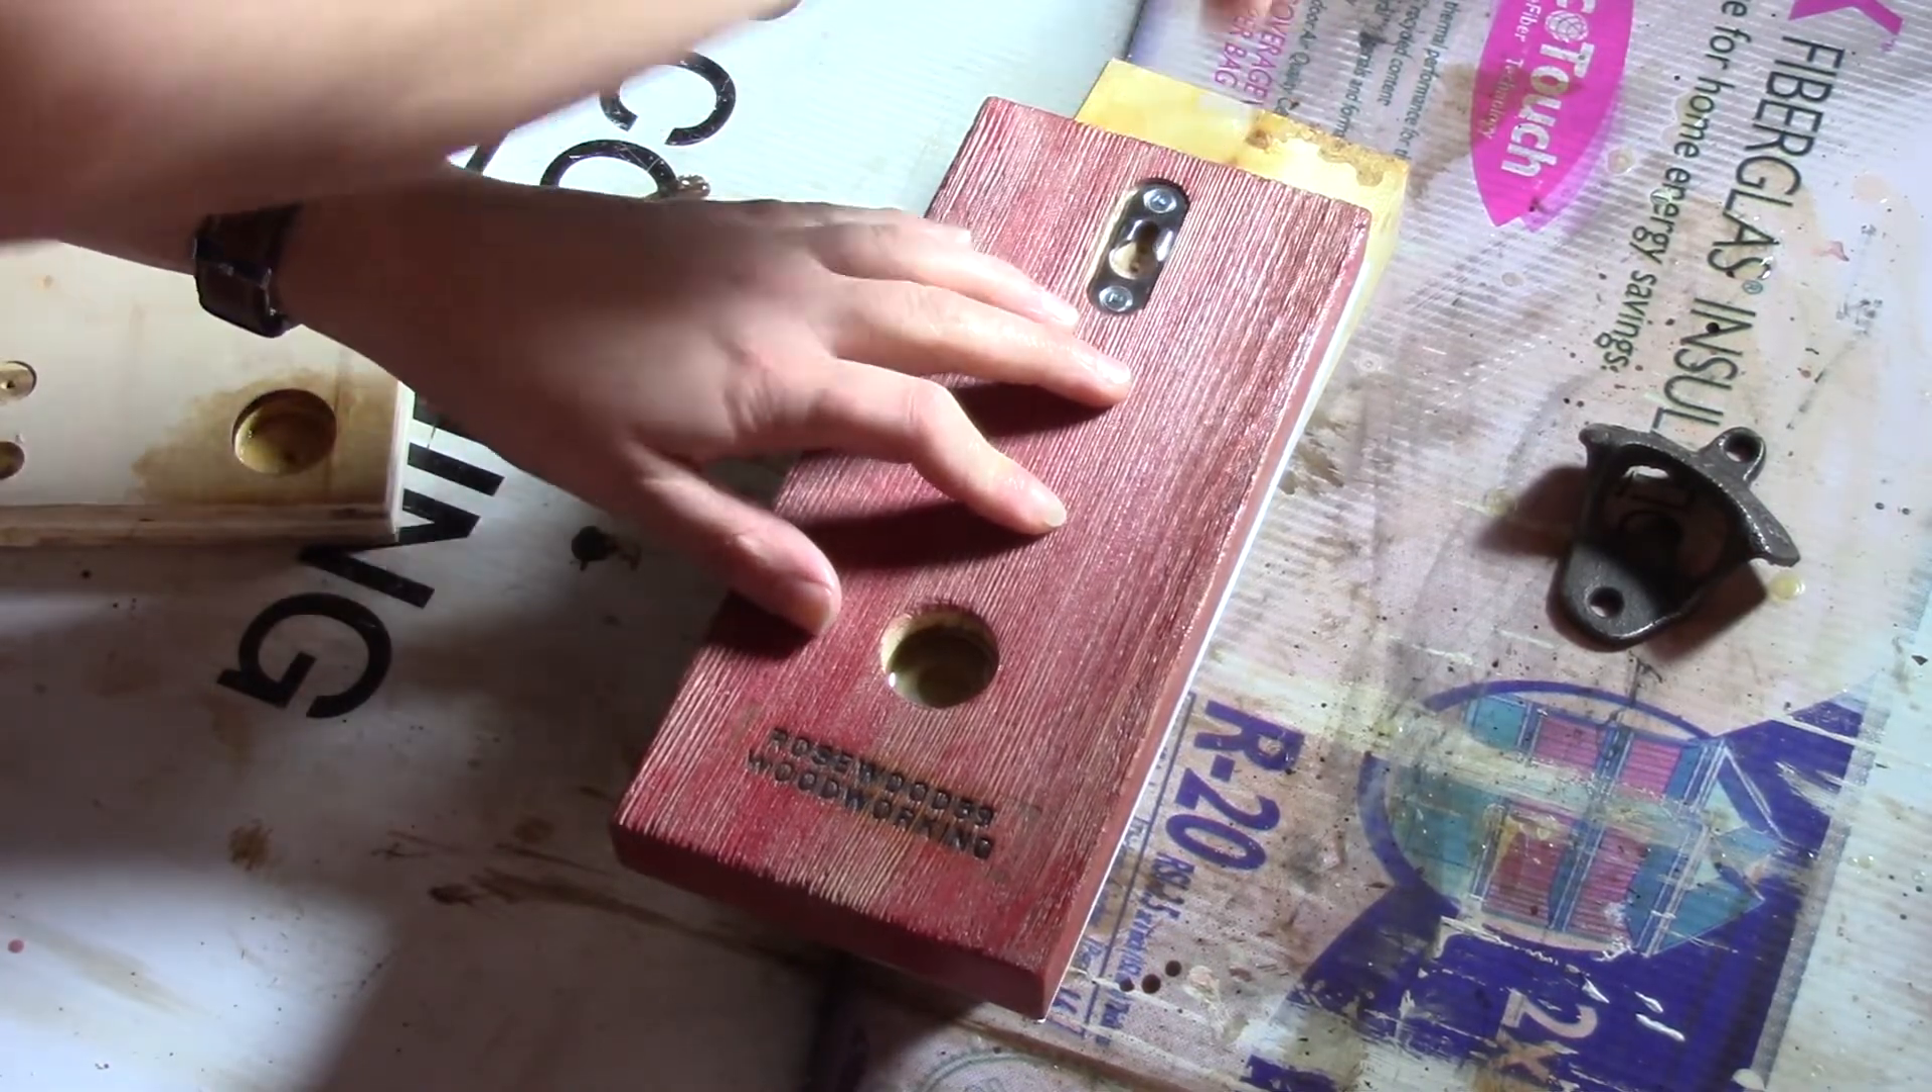And for the back, I added the keyhole hook and just added two screws in. Just have my last one here to tighten up.